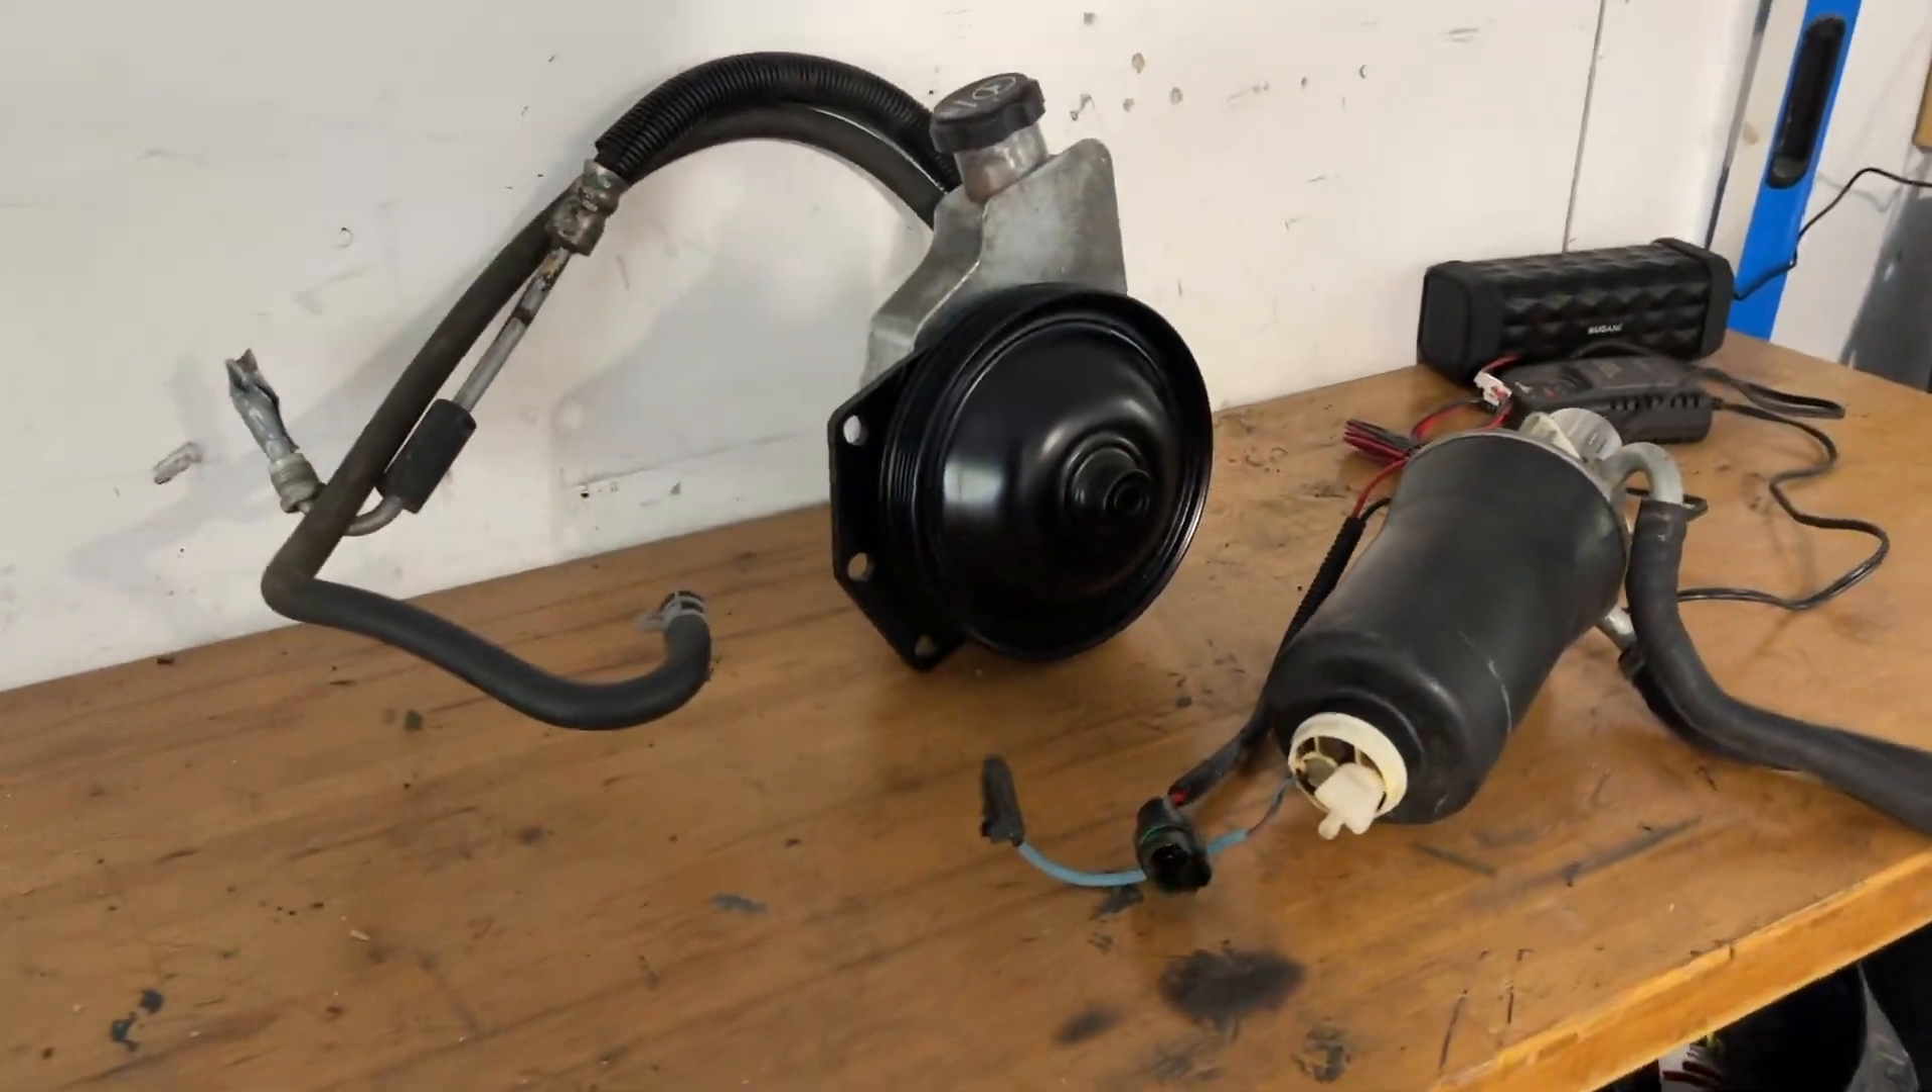The only things I haven't thrown on yet are the power steering and the water separator, just because I do need to still throw on a new line there, which I do have.